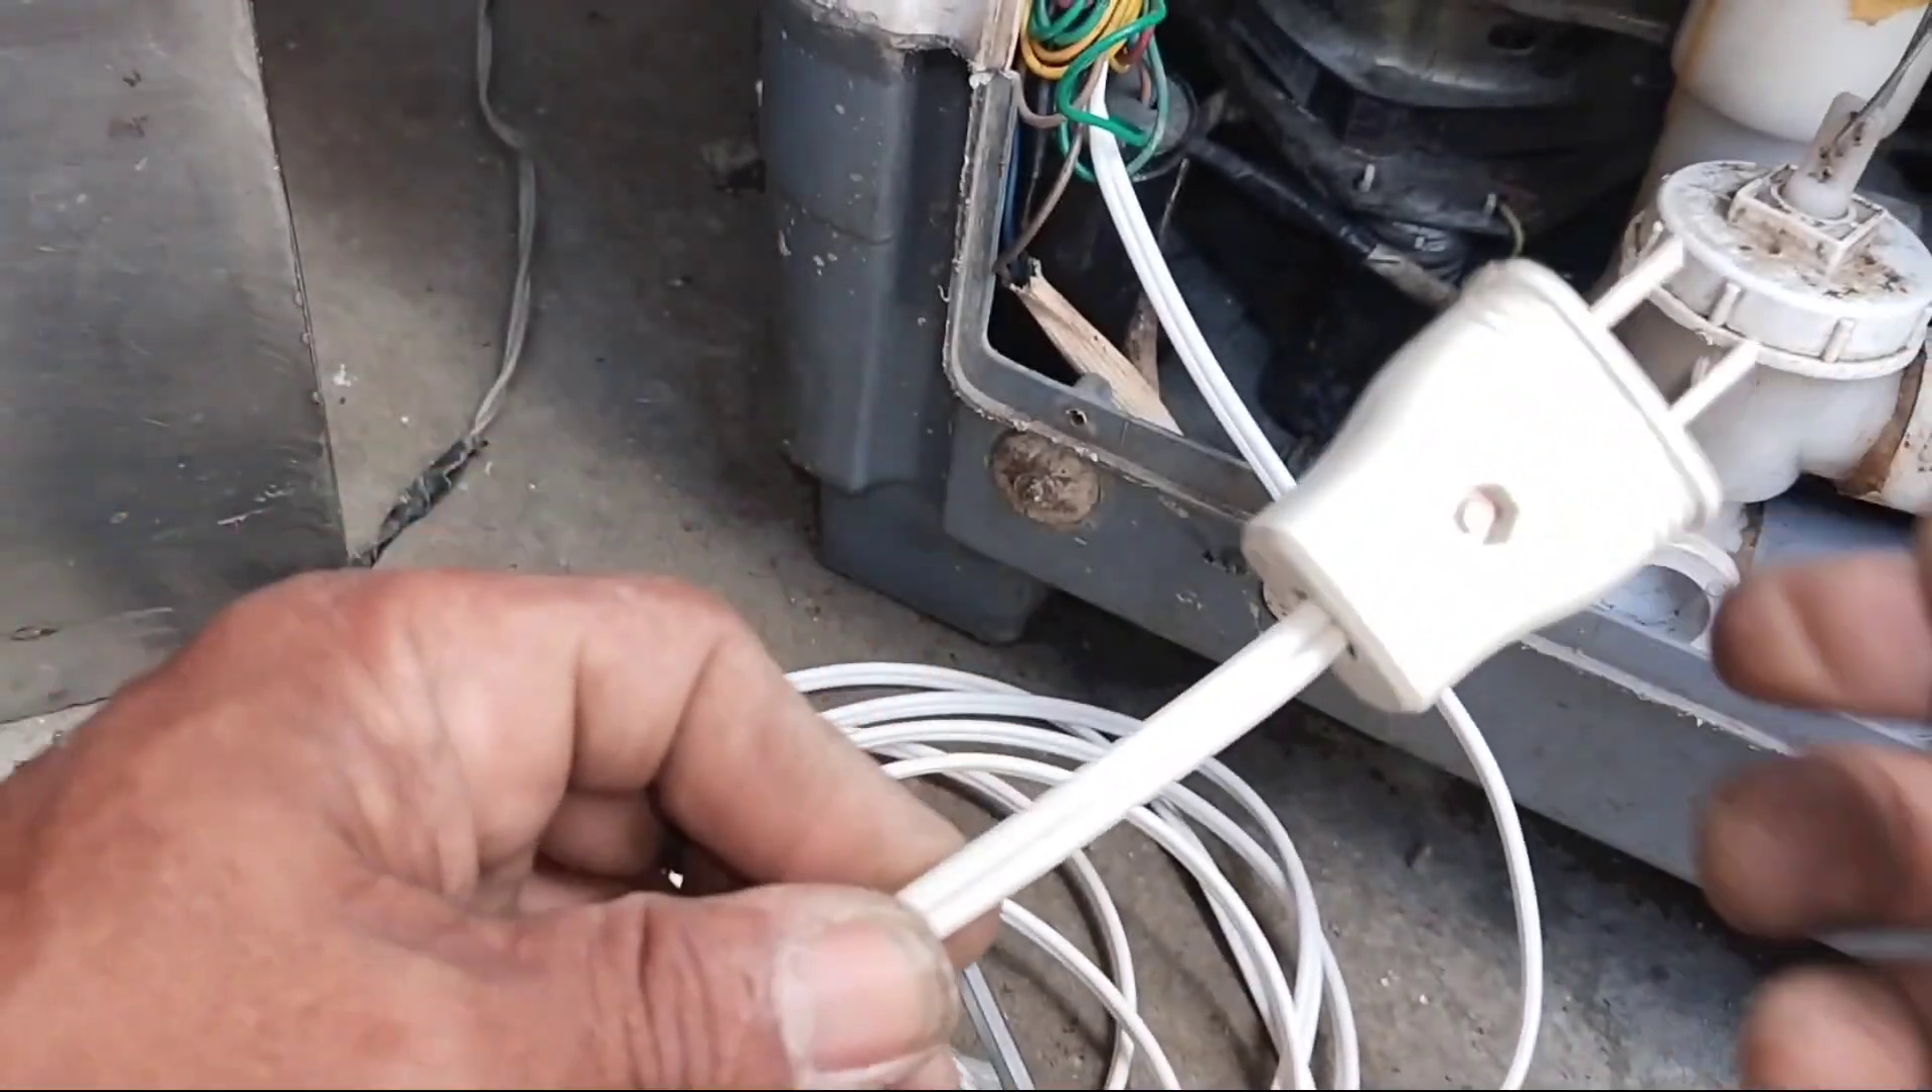Nailagay Ko Na Yung Plug Dito Sa Cord.